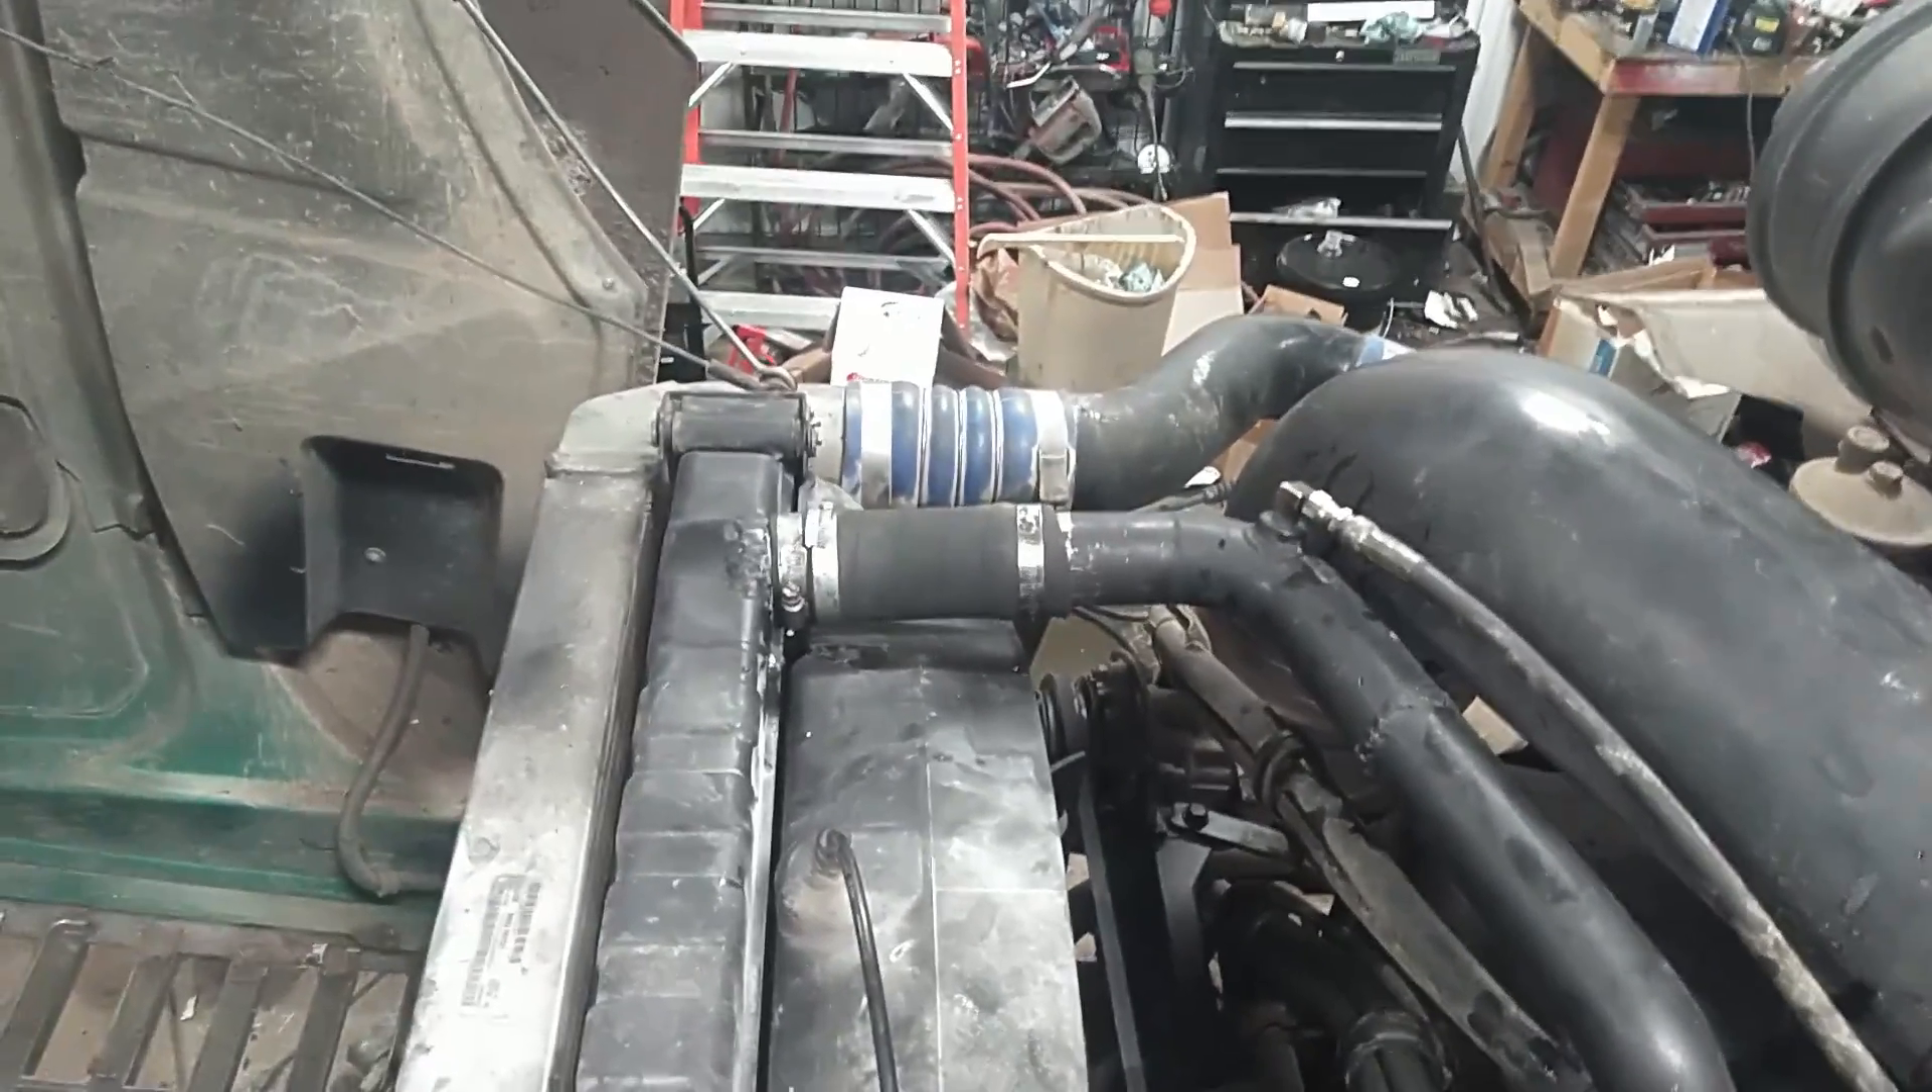Our radiator hose is now straight in line with our inlet into the radiator.